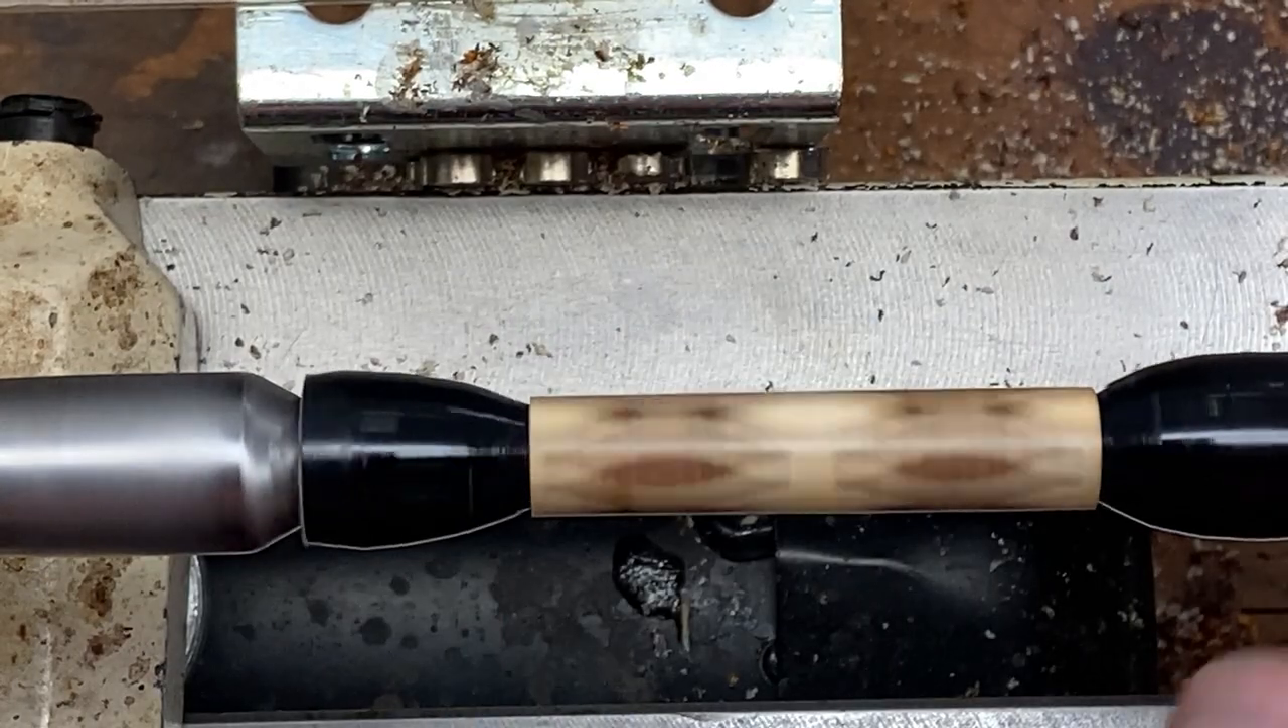You notice I got my non-stick bushings on there.